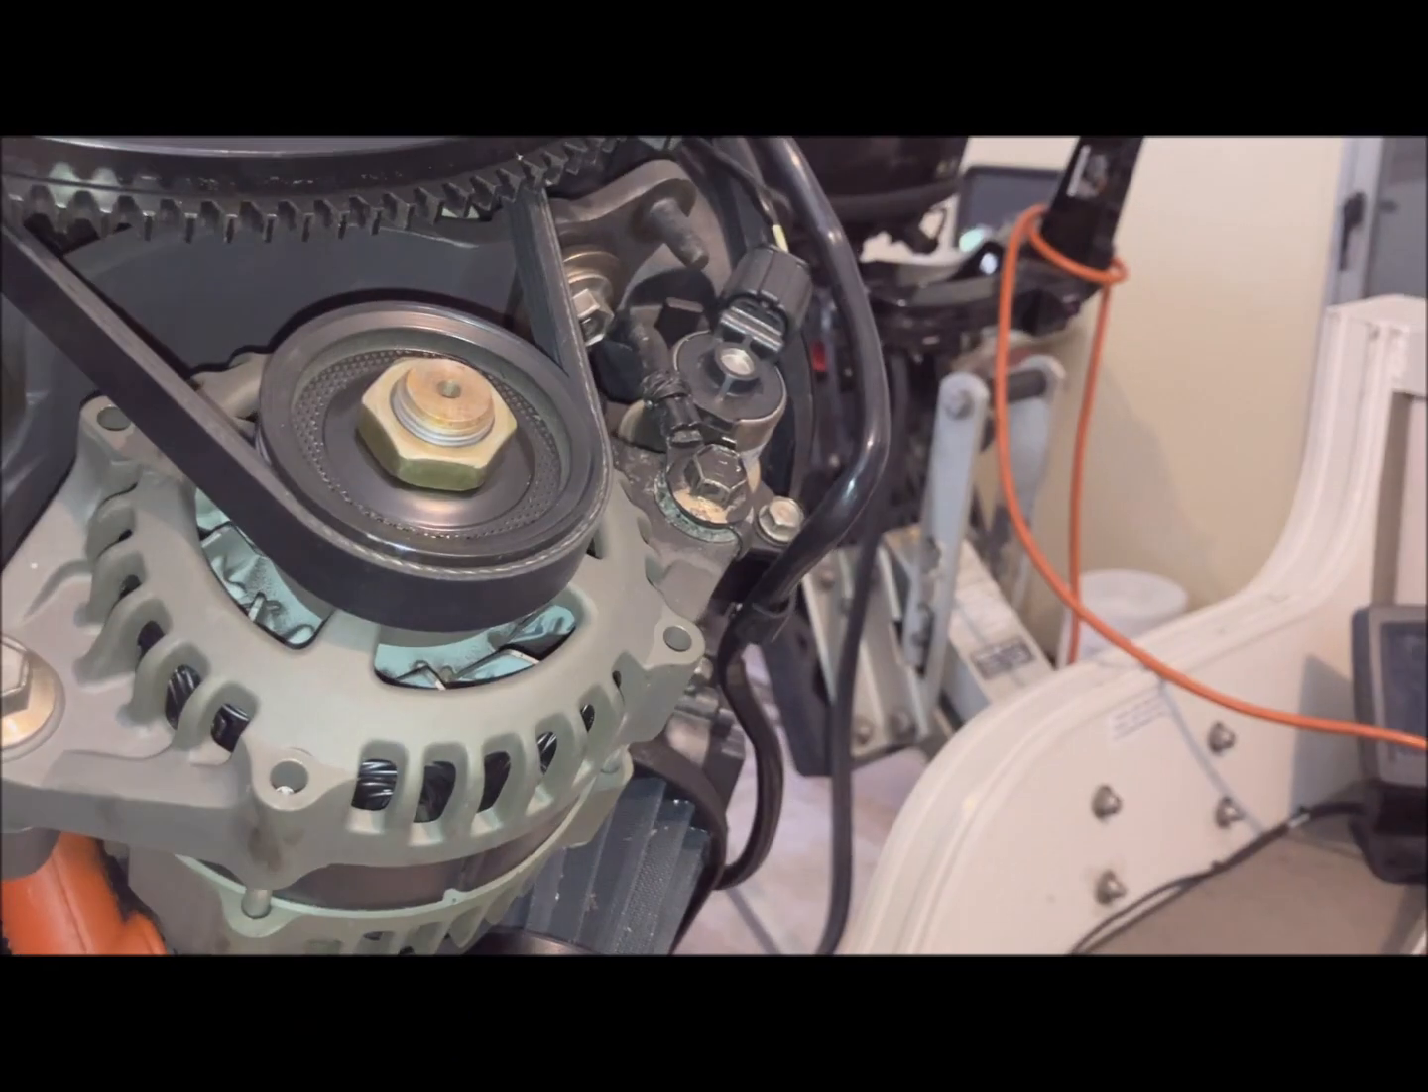Here you can see the belt is in the right spot.